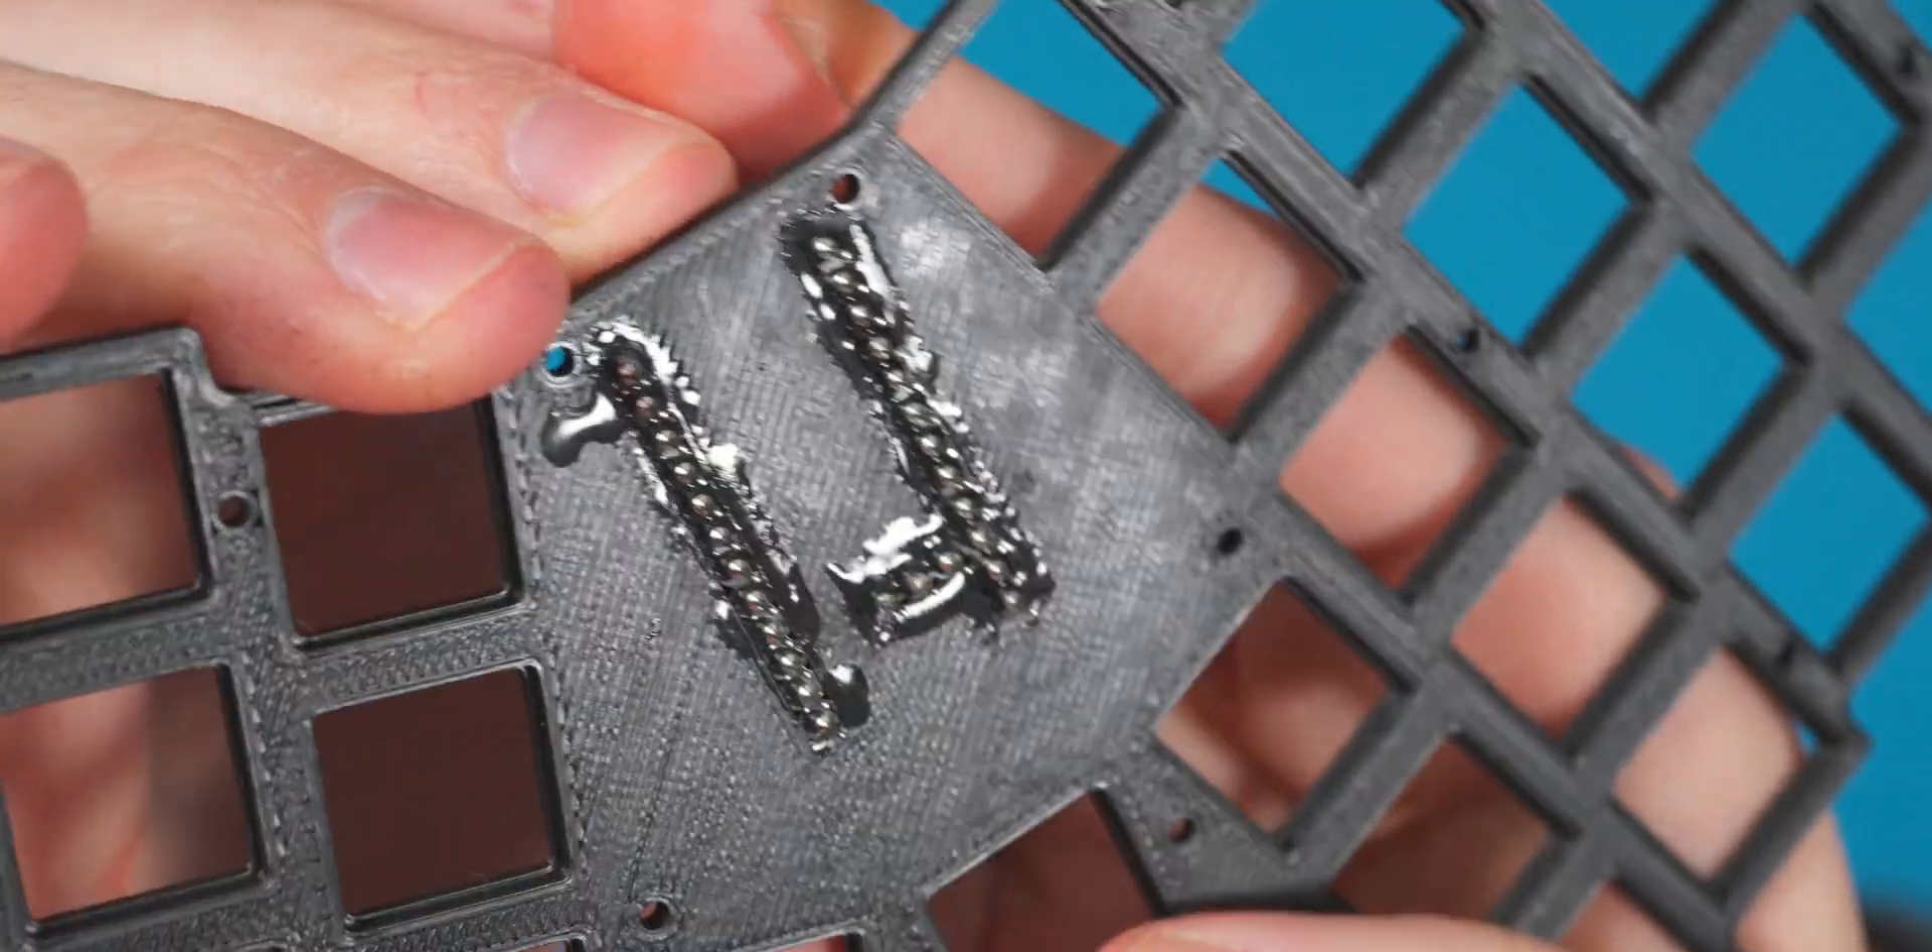So there's the sockets mounted into the board.